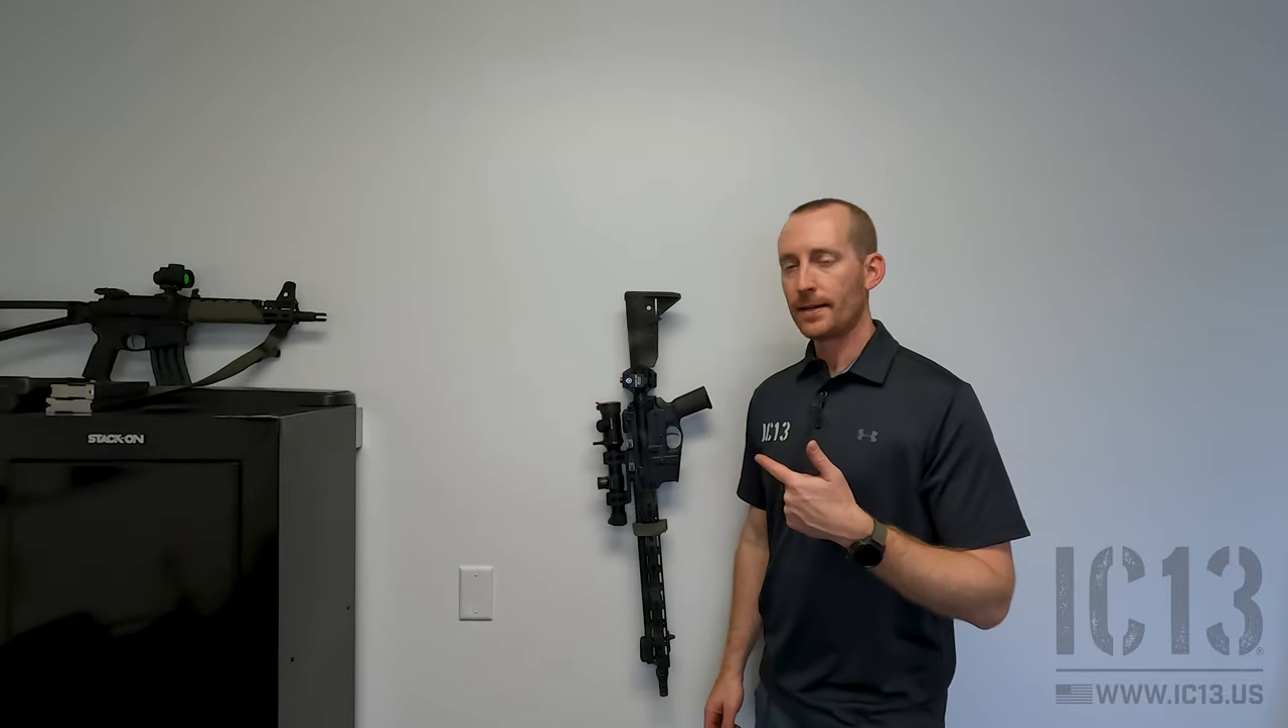So we officially have our gun in the bracket.